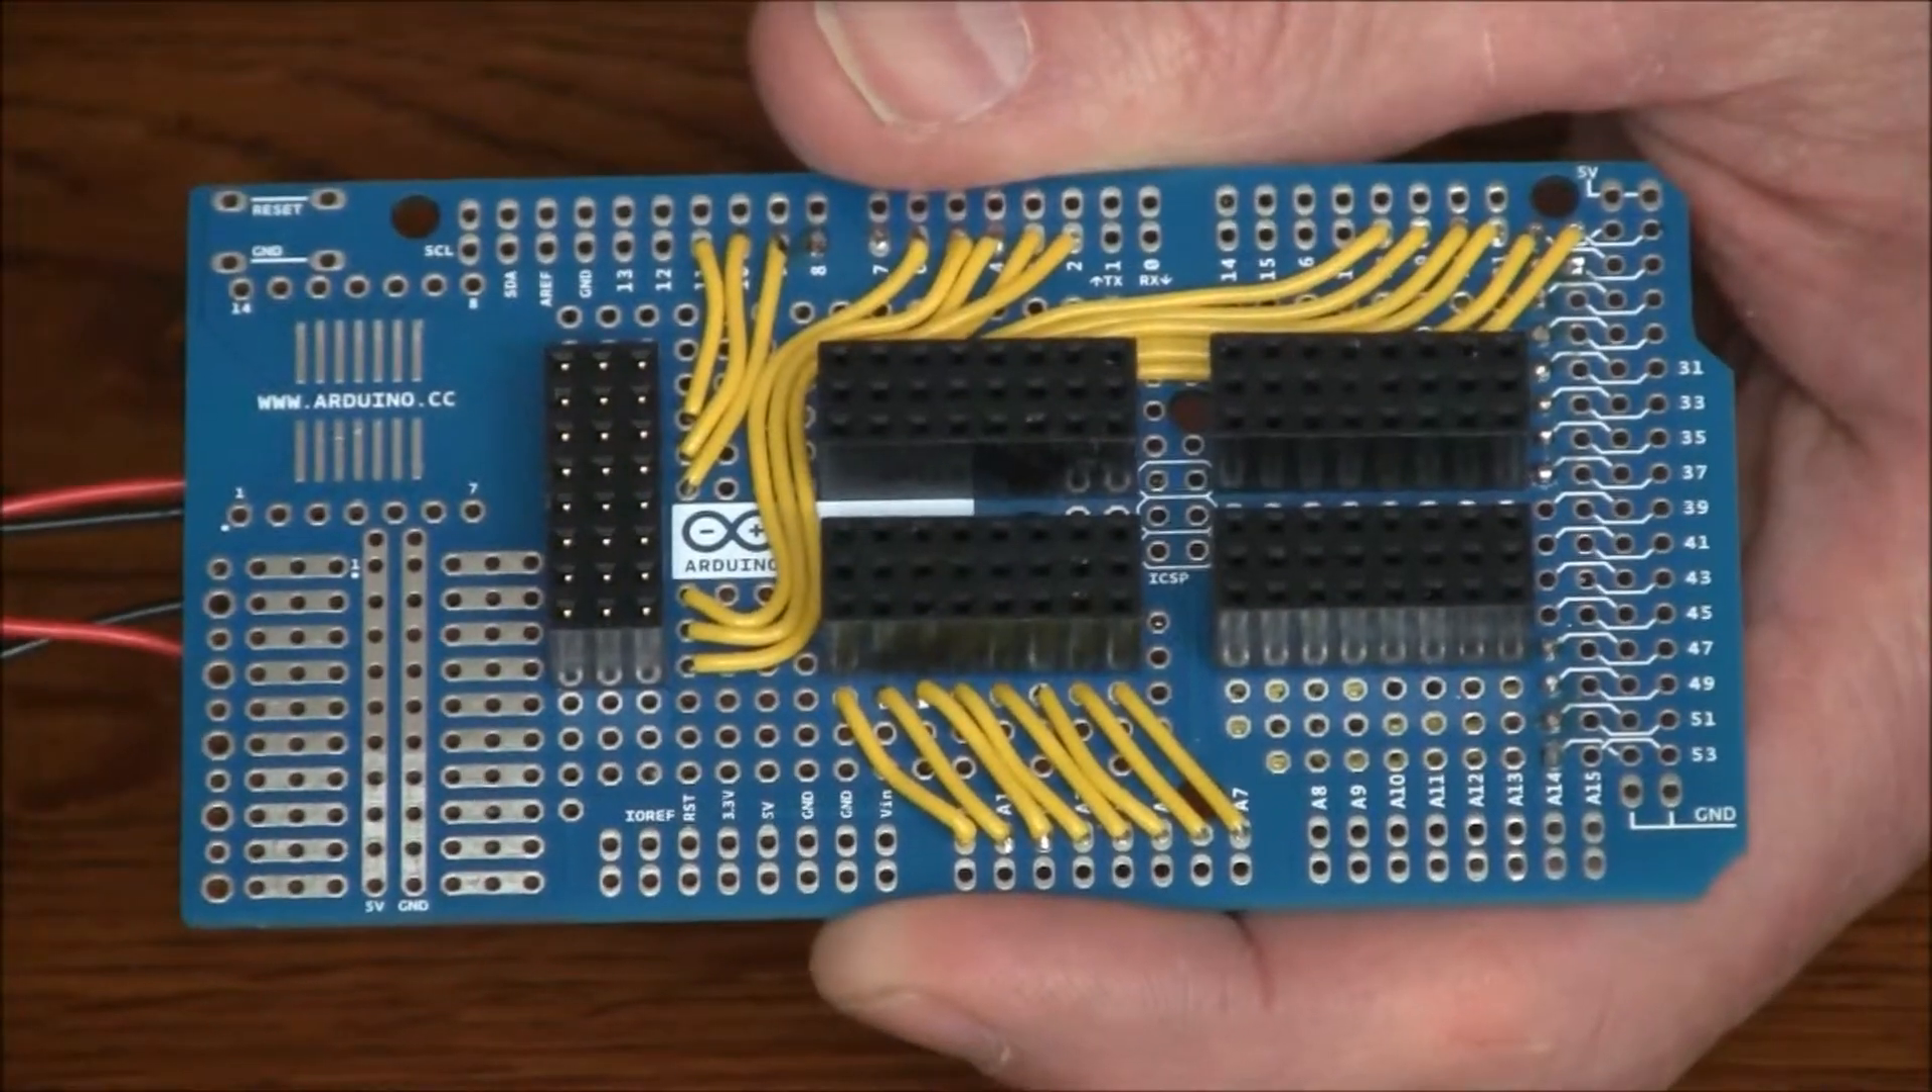So here's what I've got done so far. You can see I've got some of the connectors and wiring done.